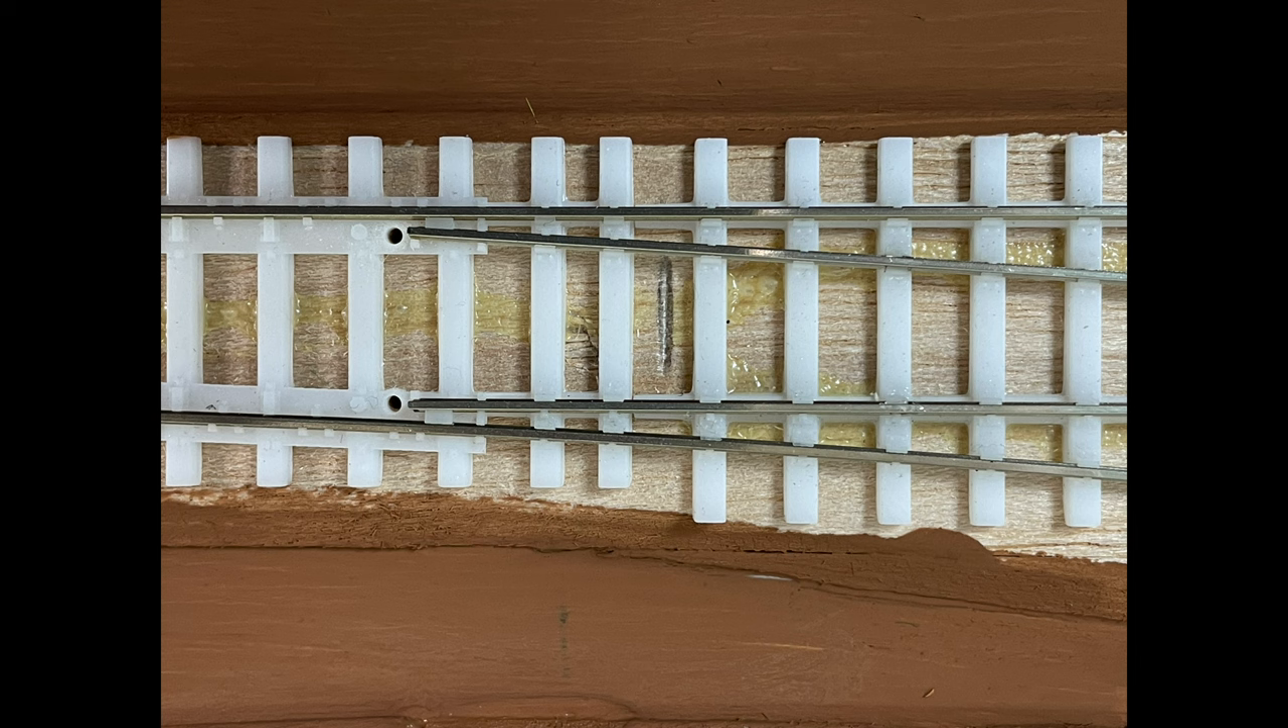Wir haben hier eine fast fertig montierte Weiche wir sehen jetzt hier nur noch dass die Zungen fehlen.